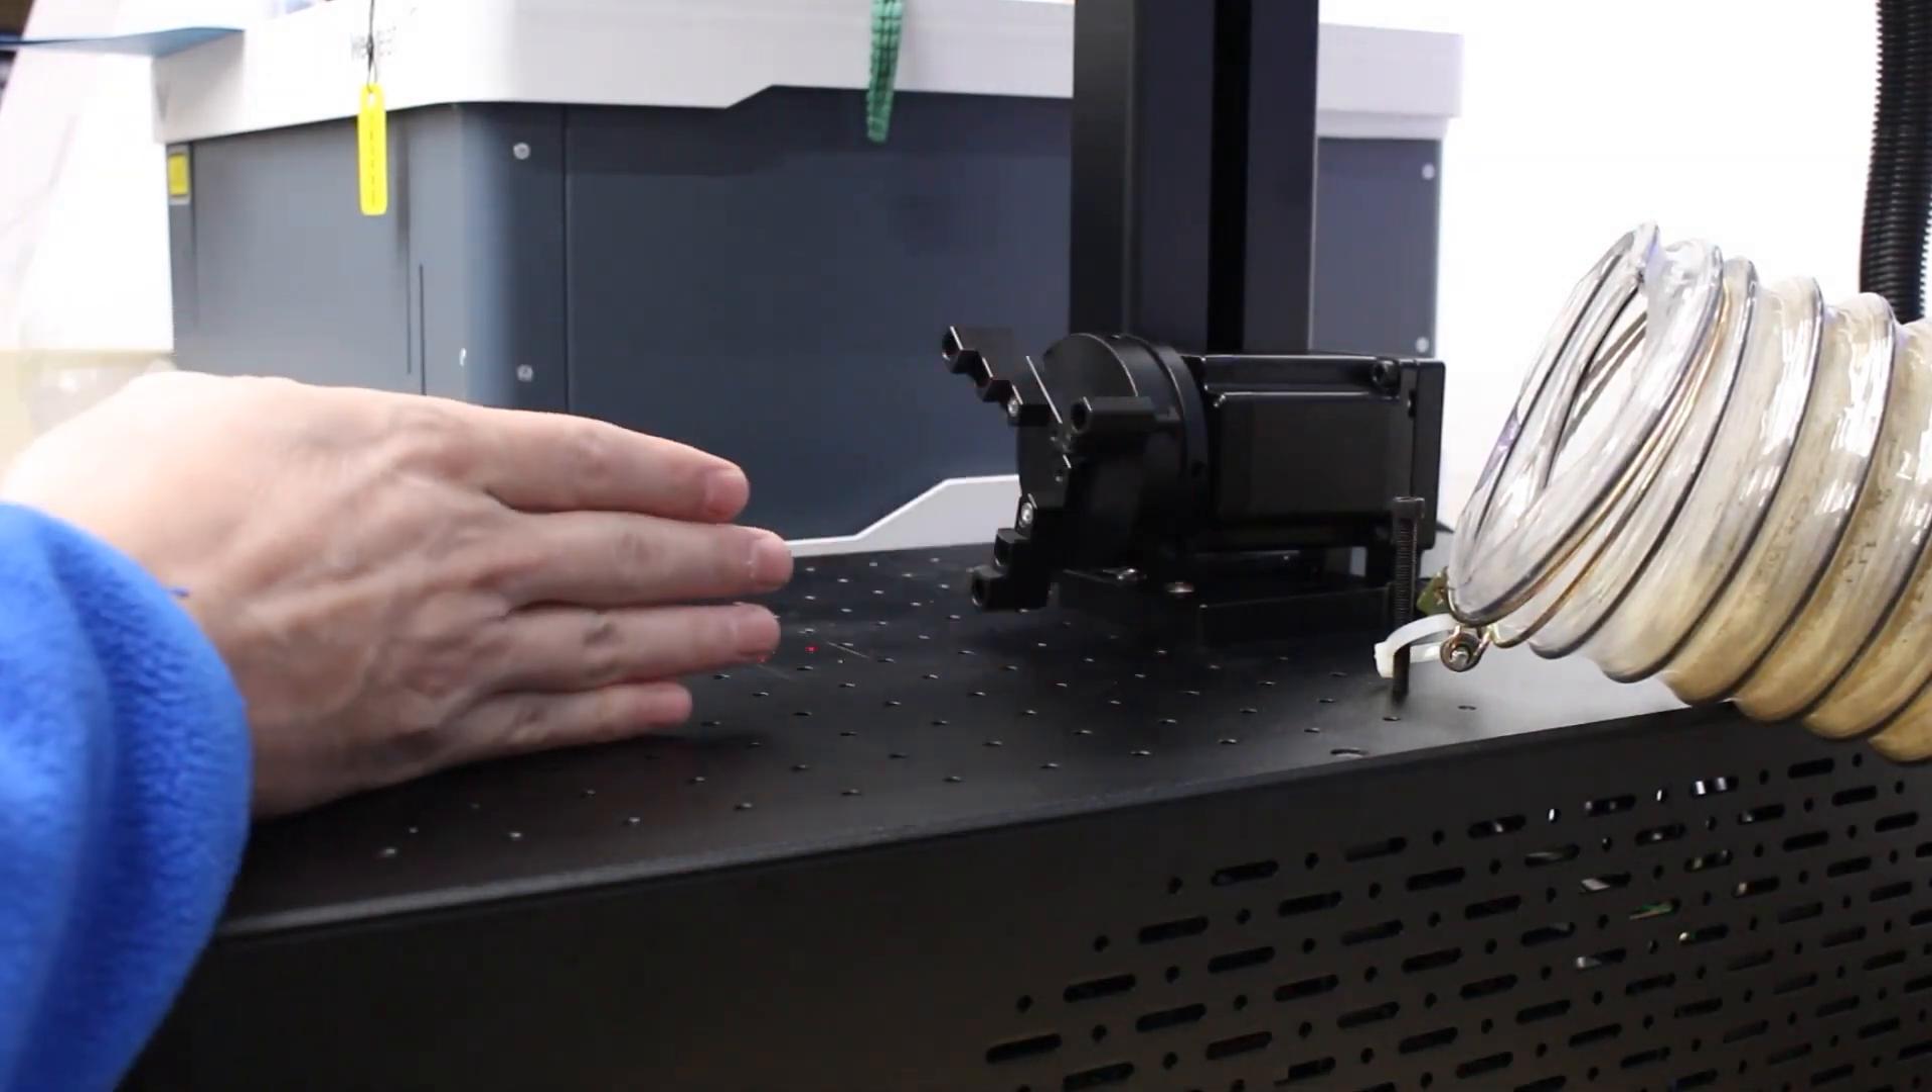So I've got my rotary attached, and you will notice I've got it at the back here of my fiber laser in this direction.